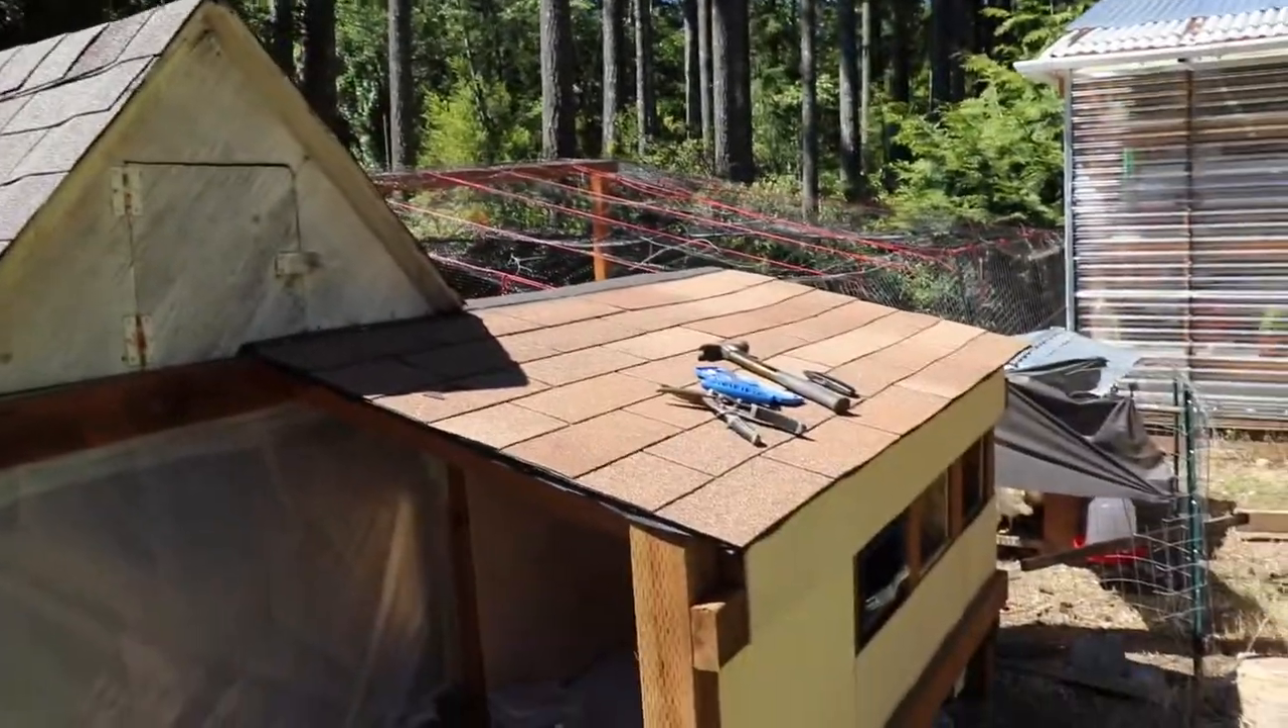I got the roof on and as you can see it's not the same color as the original chicken coop.